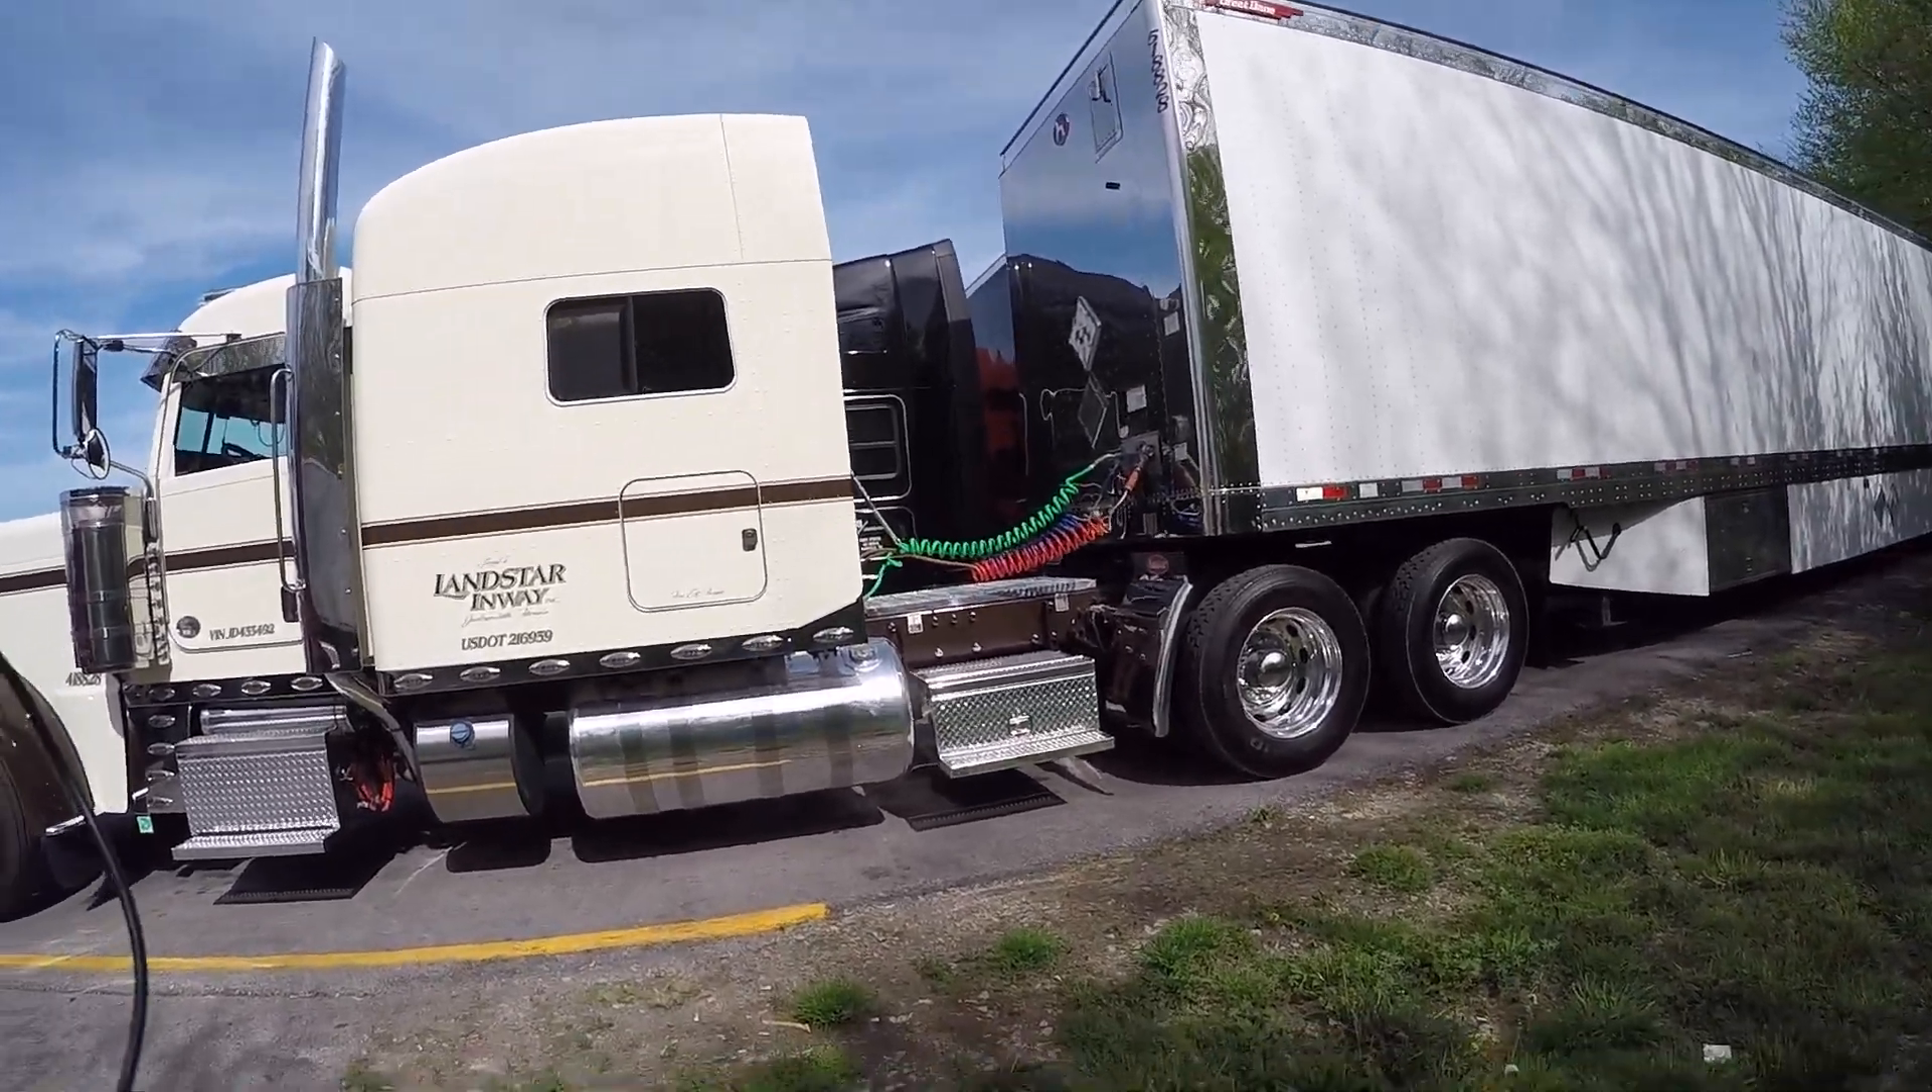Look at that gap between that truck and that trailer. Uh, well, you, you, you know, humongous gap right there for one.